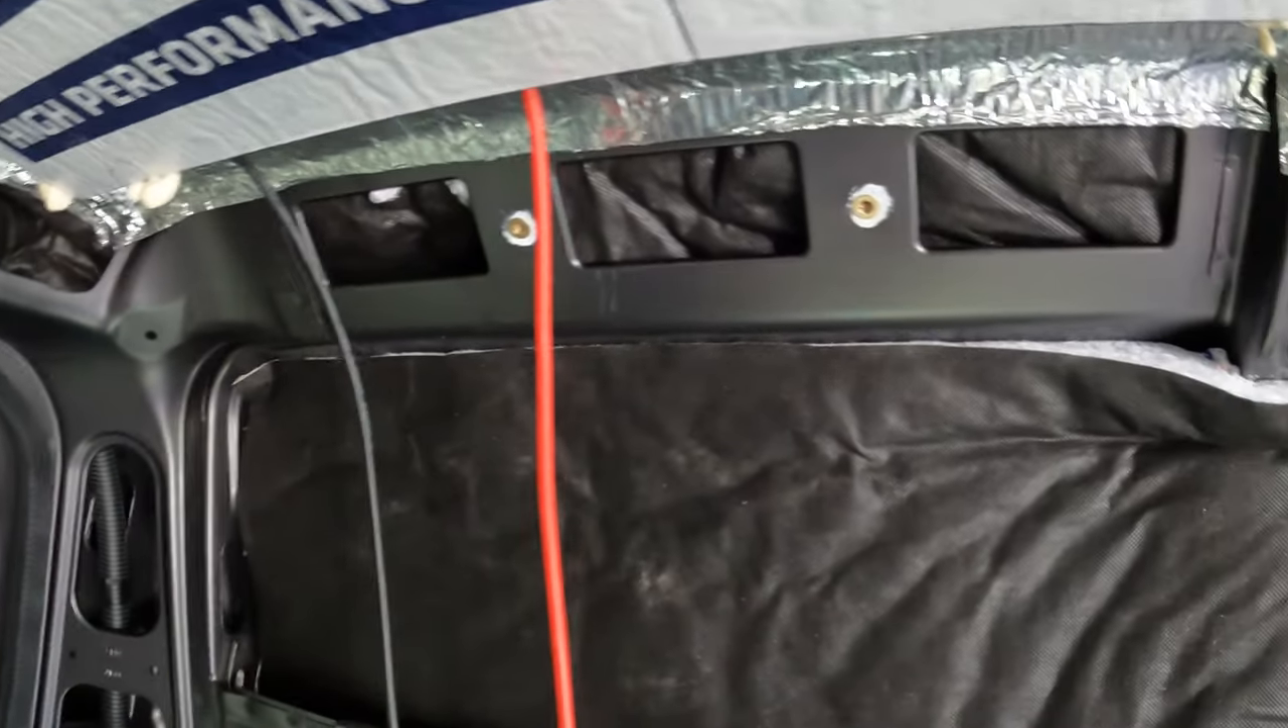Yesterday I was able to finish the plus nuts. So, I got those all installed around the upper edges.